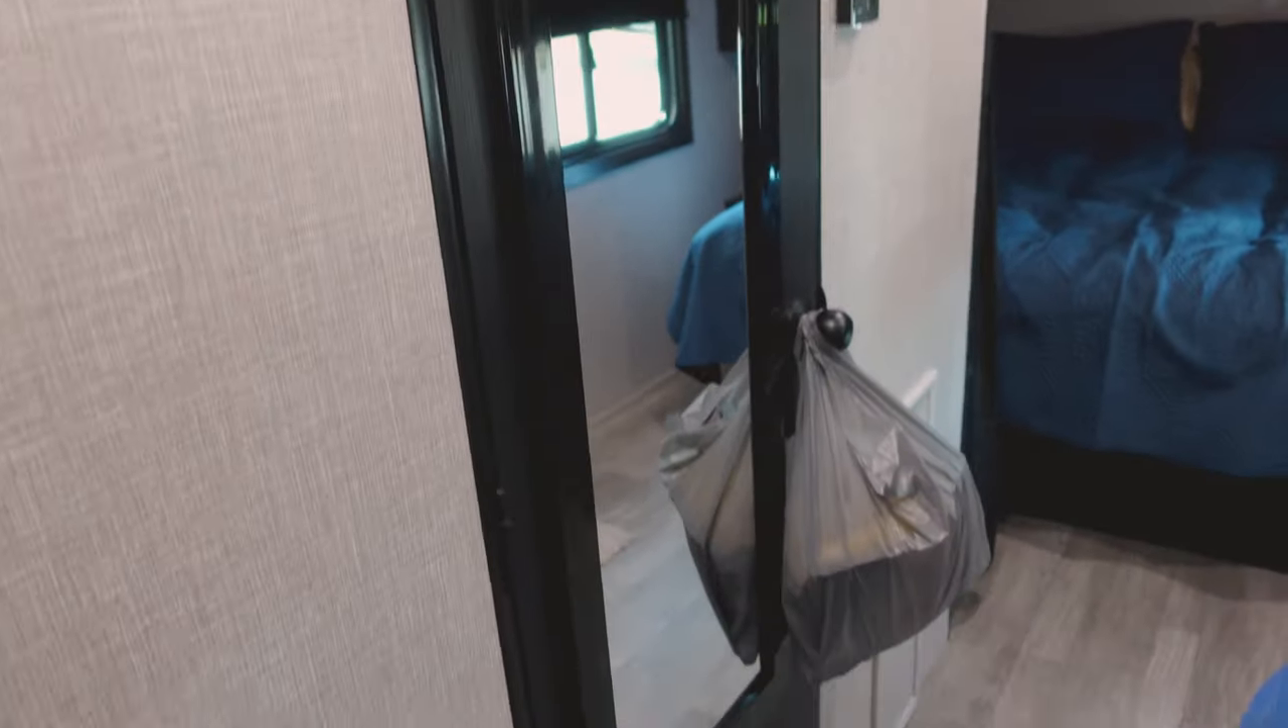And then while we're at it, I went ahead and hung a mirror here on the bathroom door.